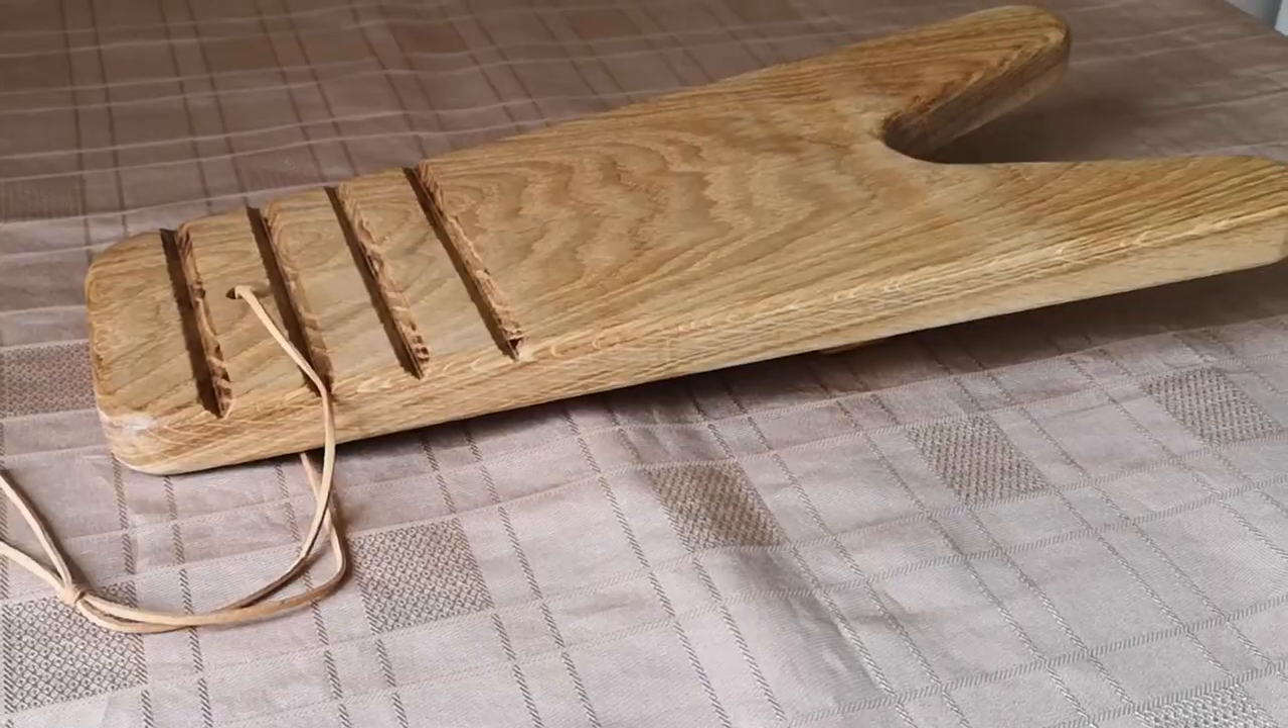The final touch was to run a piece of leather cord through the hole and tie it in a loop so it can be hung on a wall.